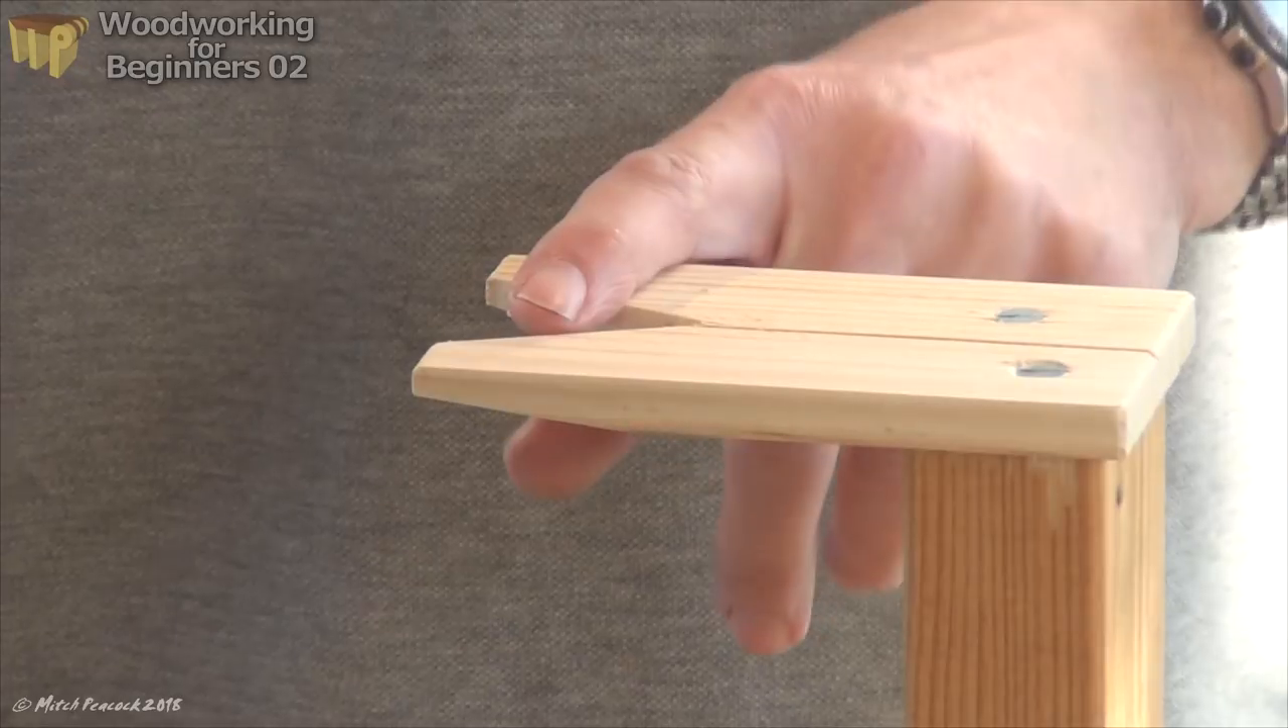But if you're going to do it in the way that I use the work bench, where it's in a vise, the work support is attached into the end grain. So you see I've got two screws in here.